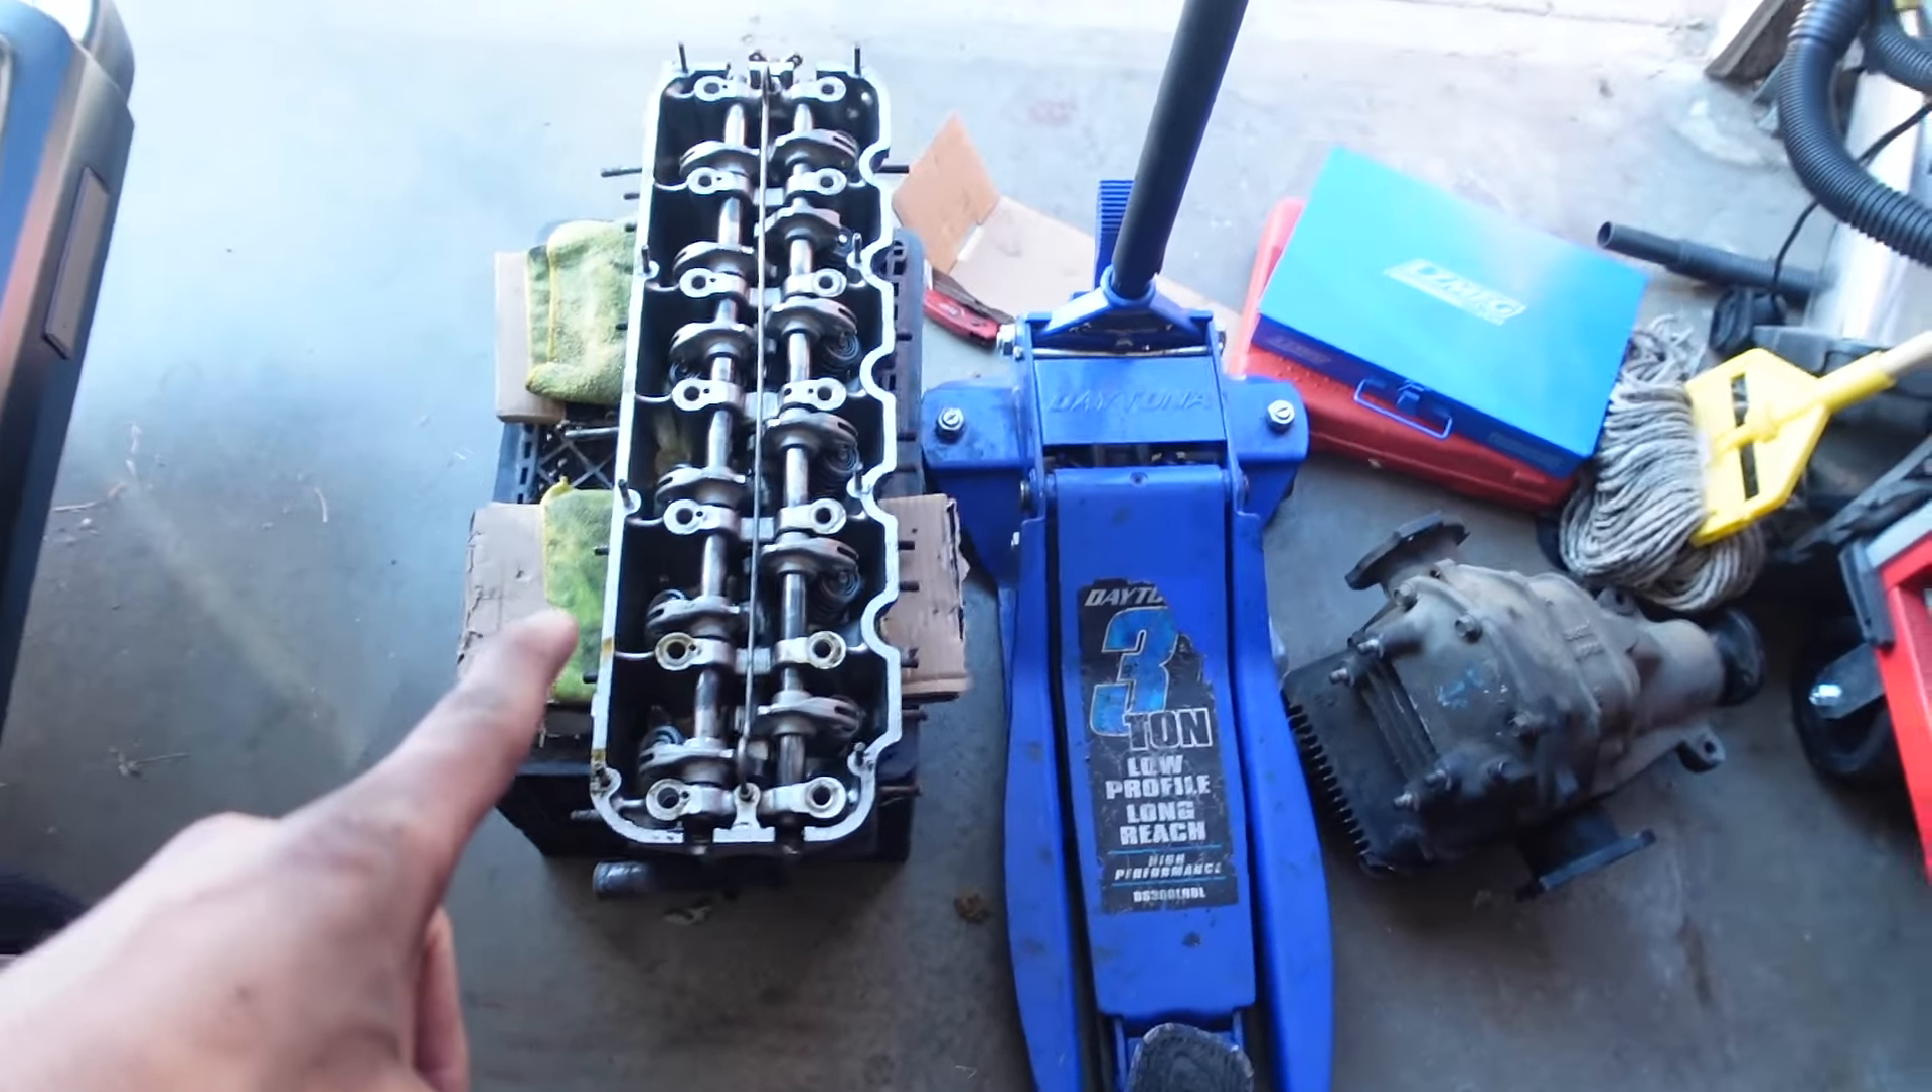We got the head off as you guys saw.